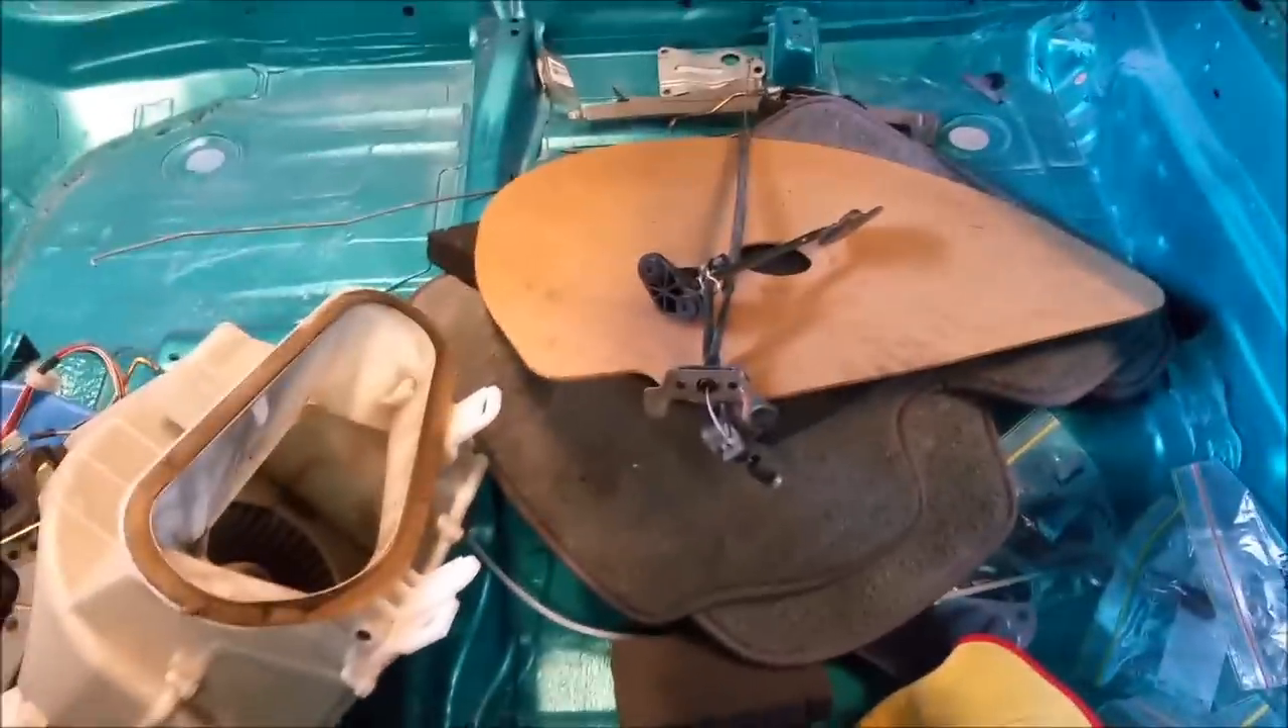Steering columns, accelerator pedals, carpet mats, we're not quite ready for those yet.